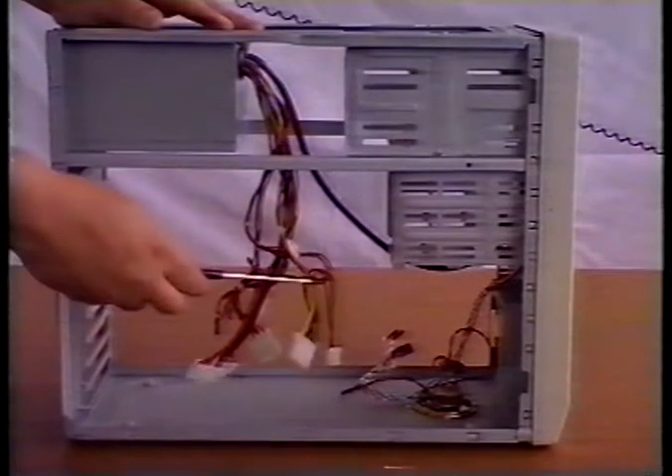With the back plate removed, we can clearly see the power supply unit and its associated cables.